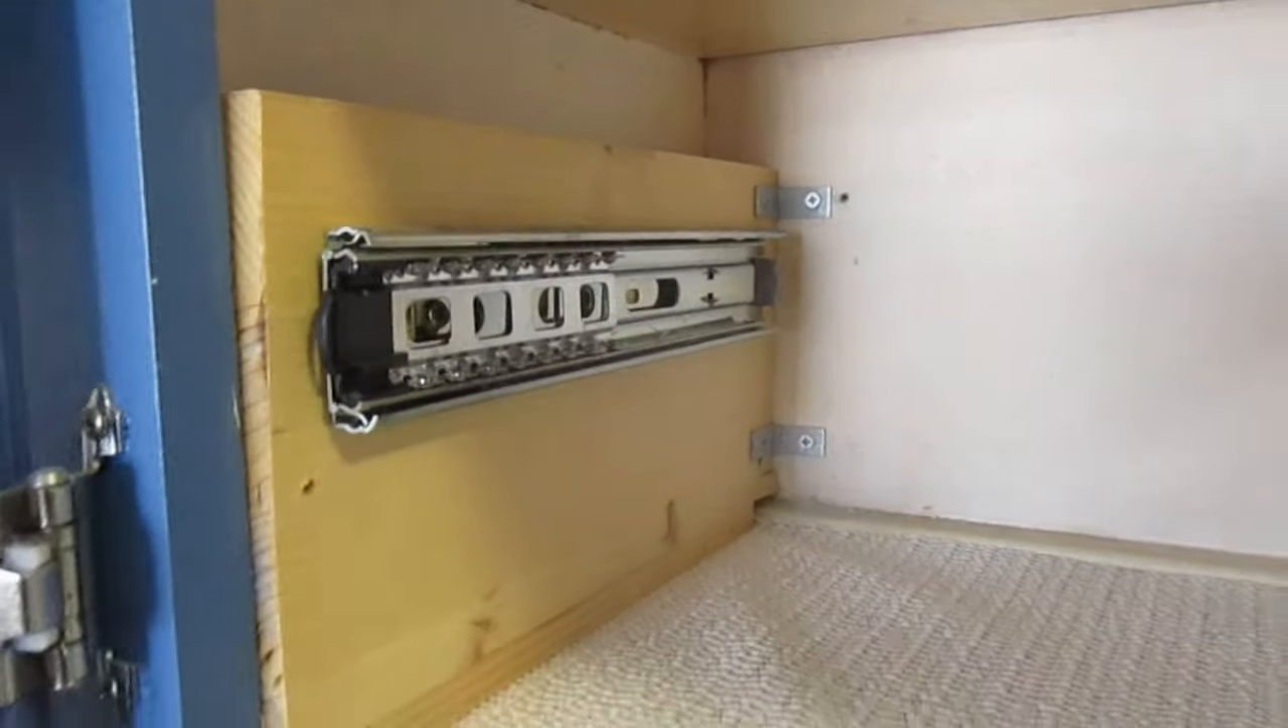Um, and i'll explain later why that is and you can see i've got the drawer slides mounted on these pieces of wood.